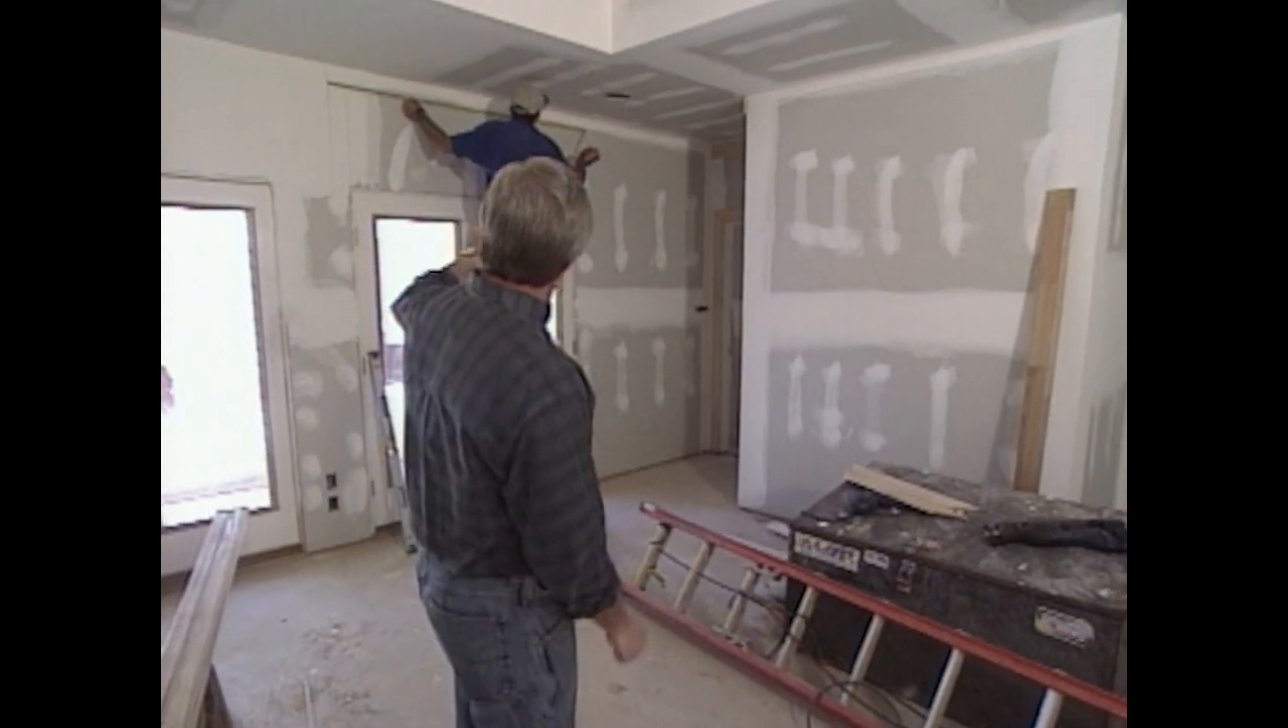And the drywall is all complete as far as the installation of it and a little bit of finishing is still left to be done there.